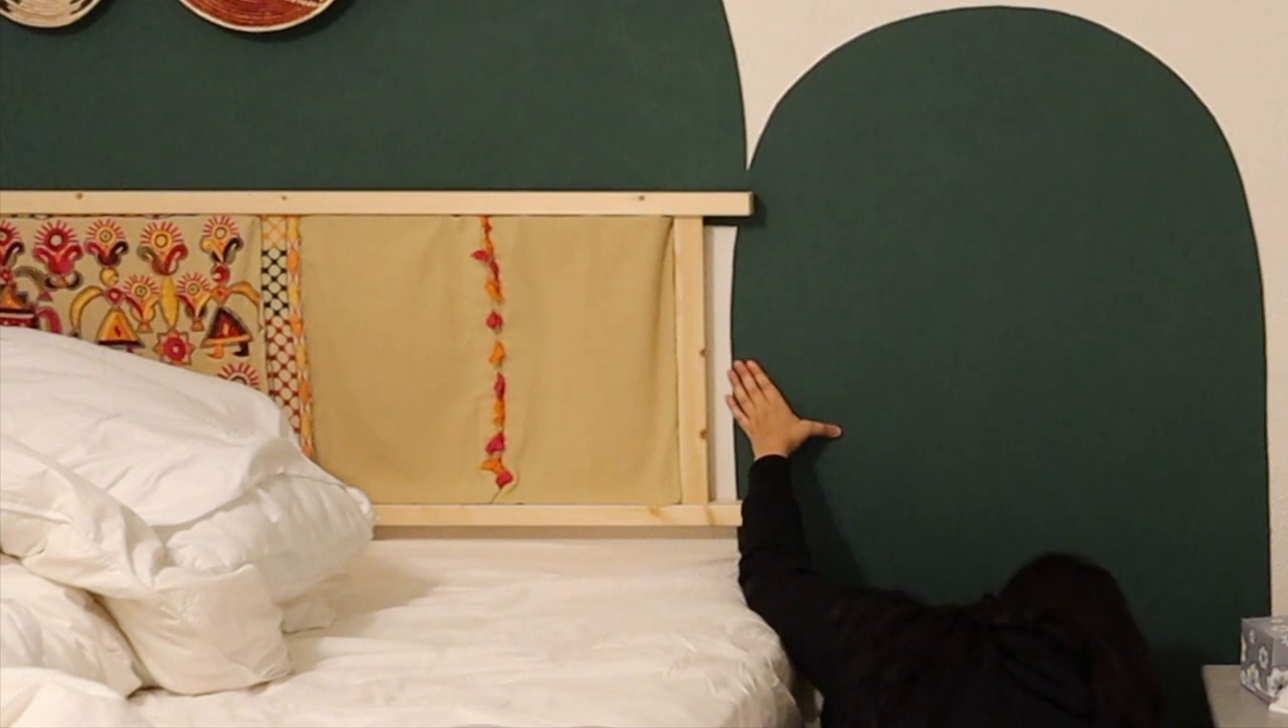I just attached my arch walls onto the wall.